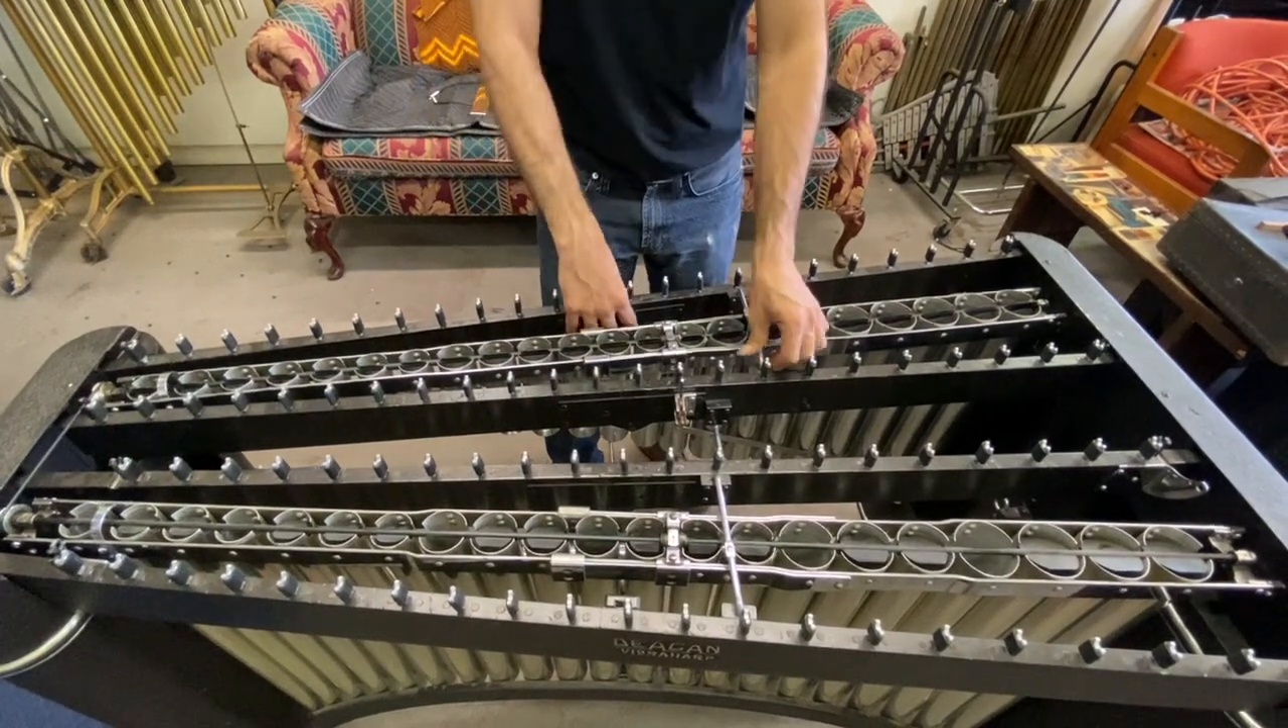So, now you have the whole frame ready to go assembled.